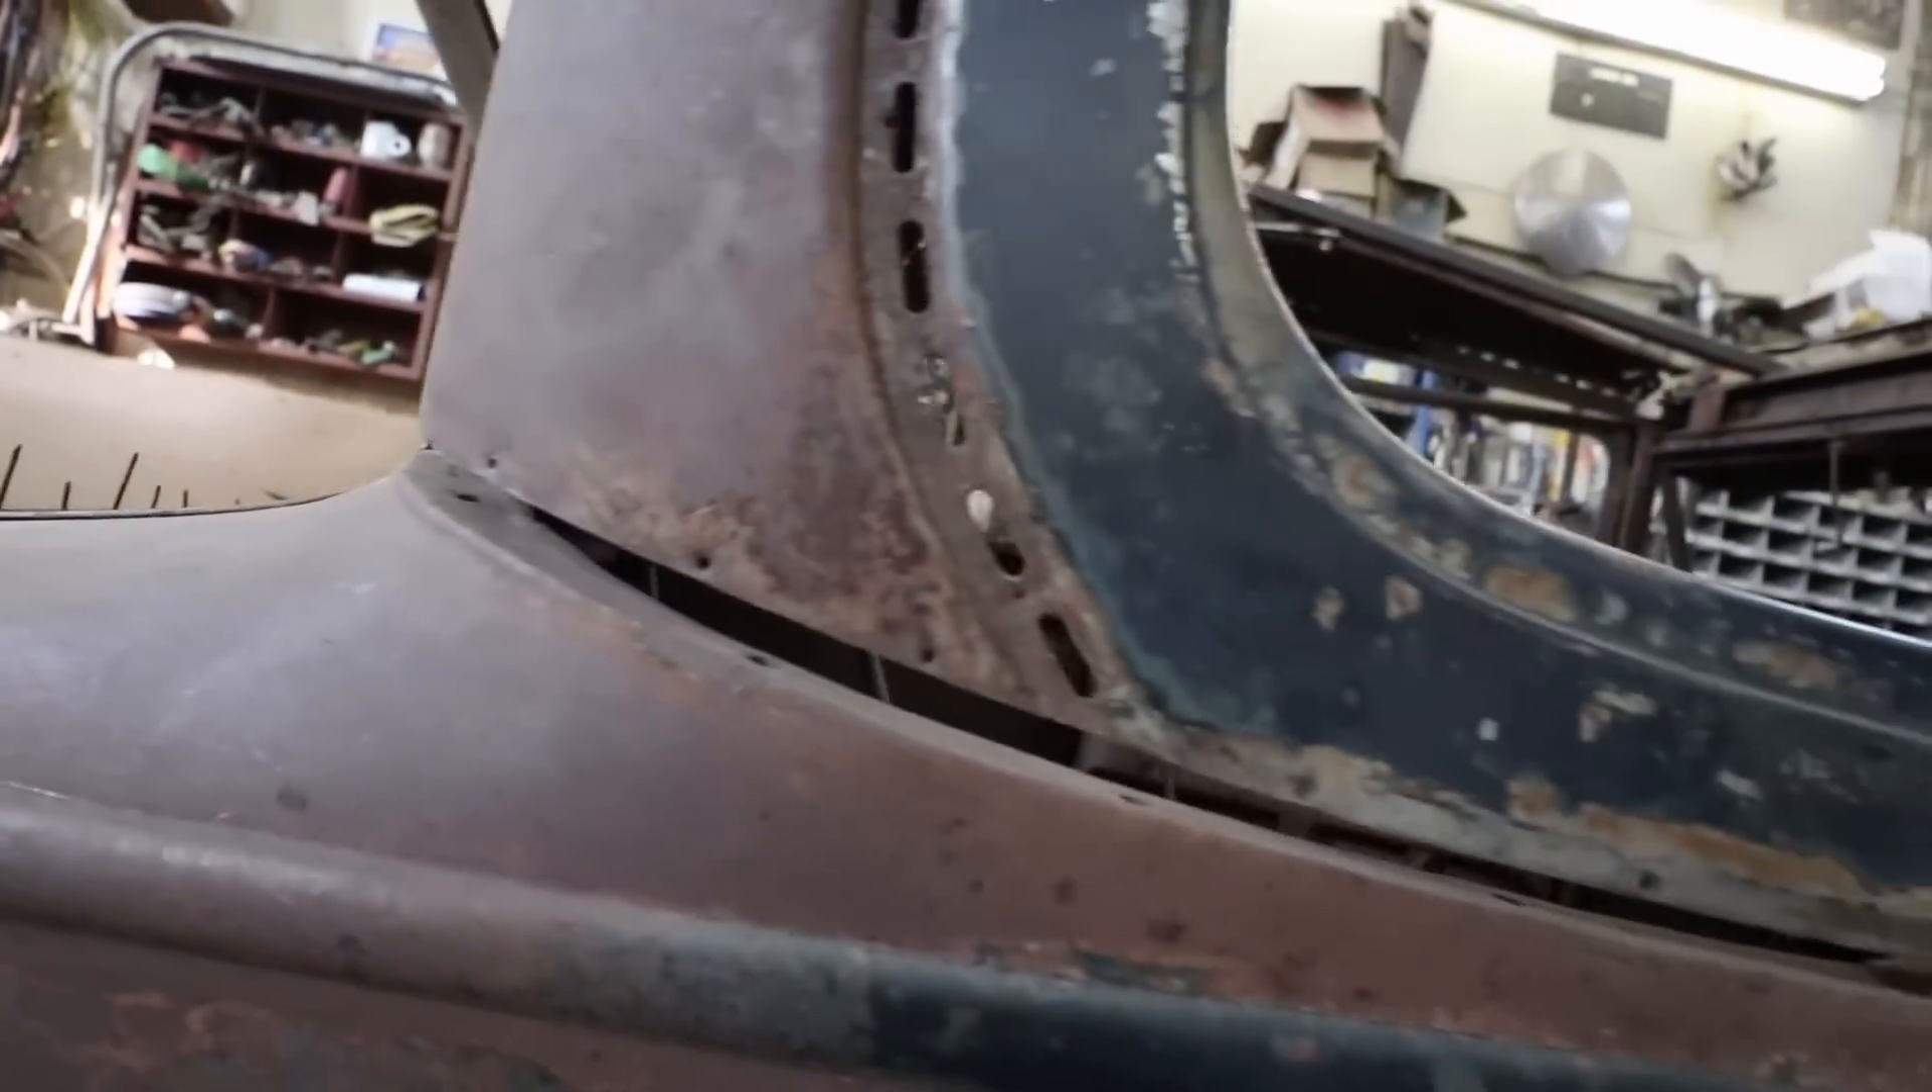But you can see because there's no more wood. We end up with this huge gap.